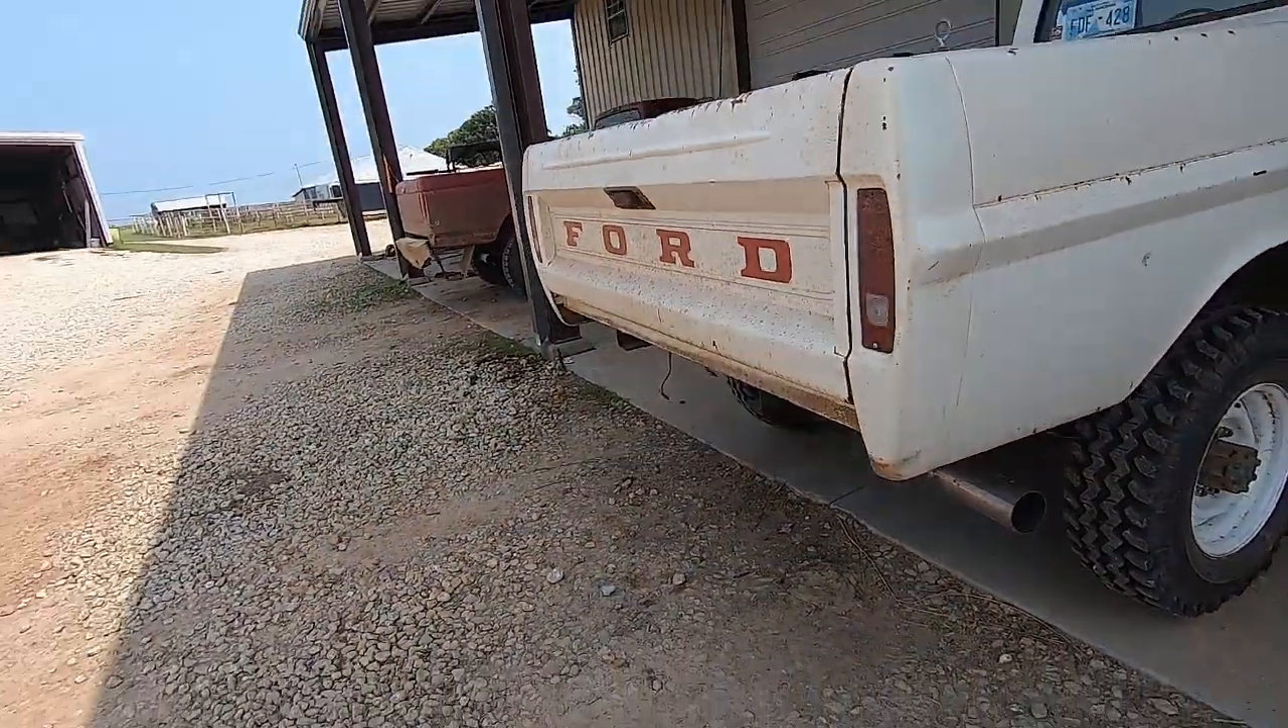This thing is pretty much done well we don't have the rear bumper here but look what I got.